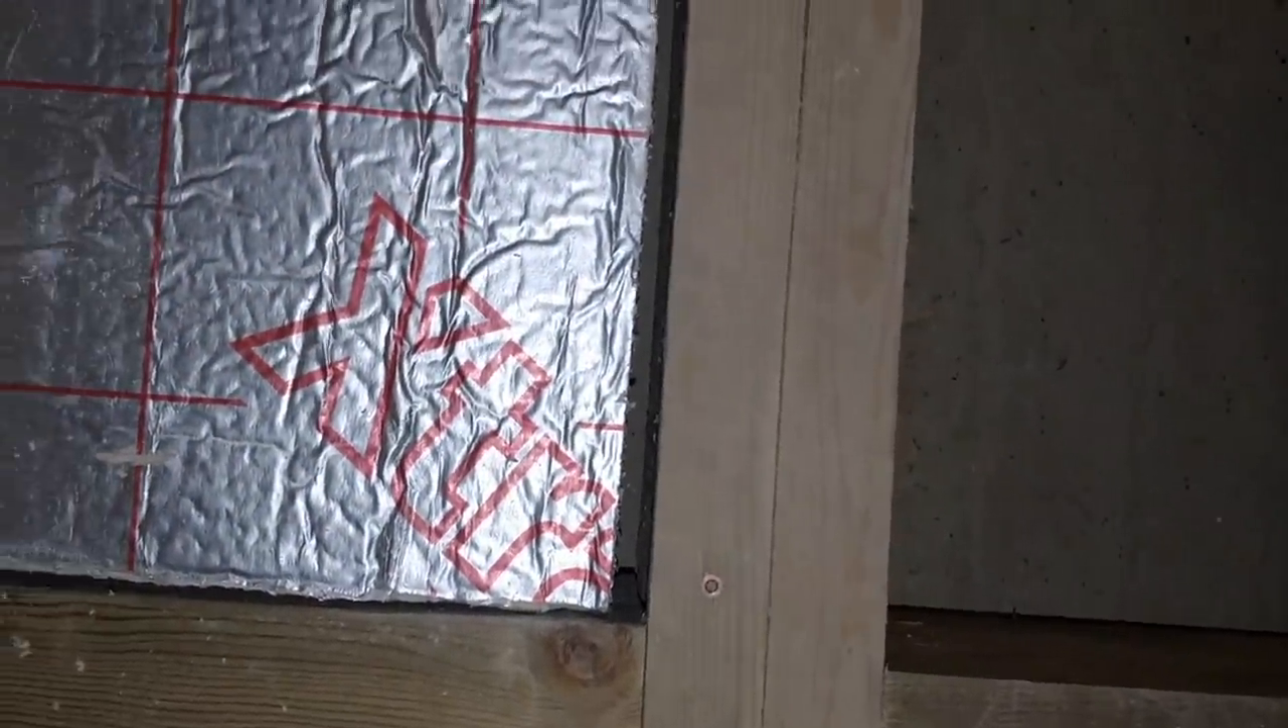Little gaps here where I've cut on the wonk a bit.